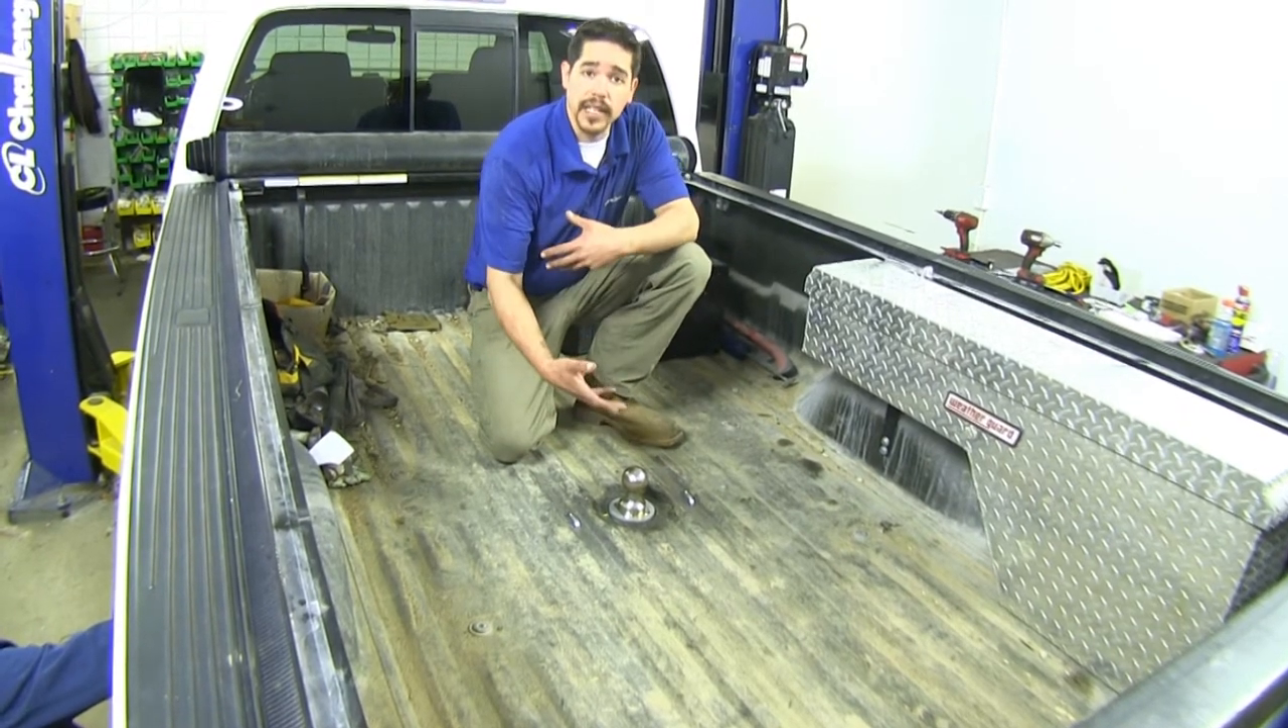So here's what our gooseneck looks like fully installed and it's going to be great because it's going to allow you to tow all of your gooseneck trailers.